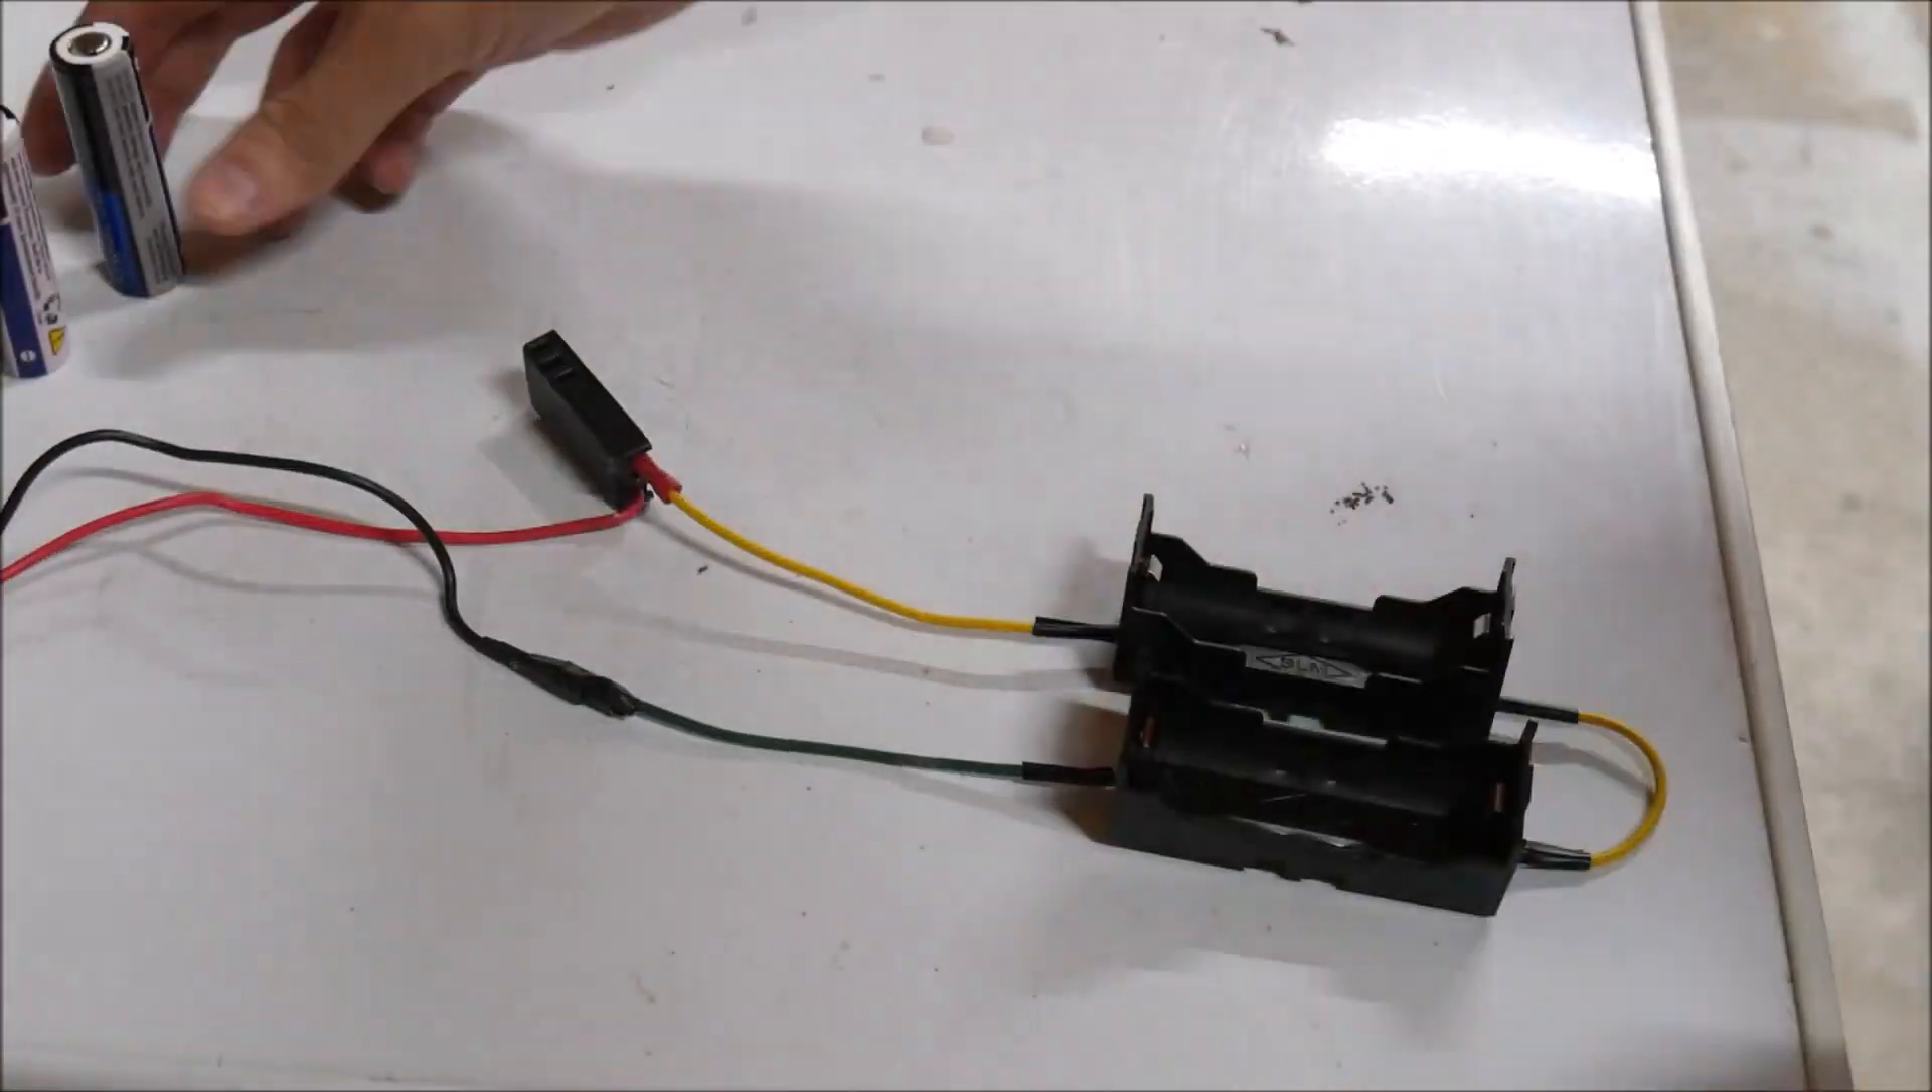Here you can see the completed wiring assembly for the 18650 cells.